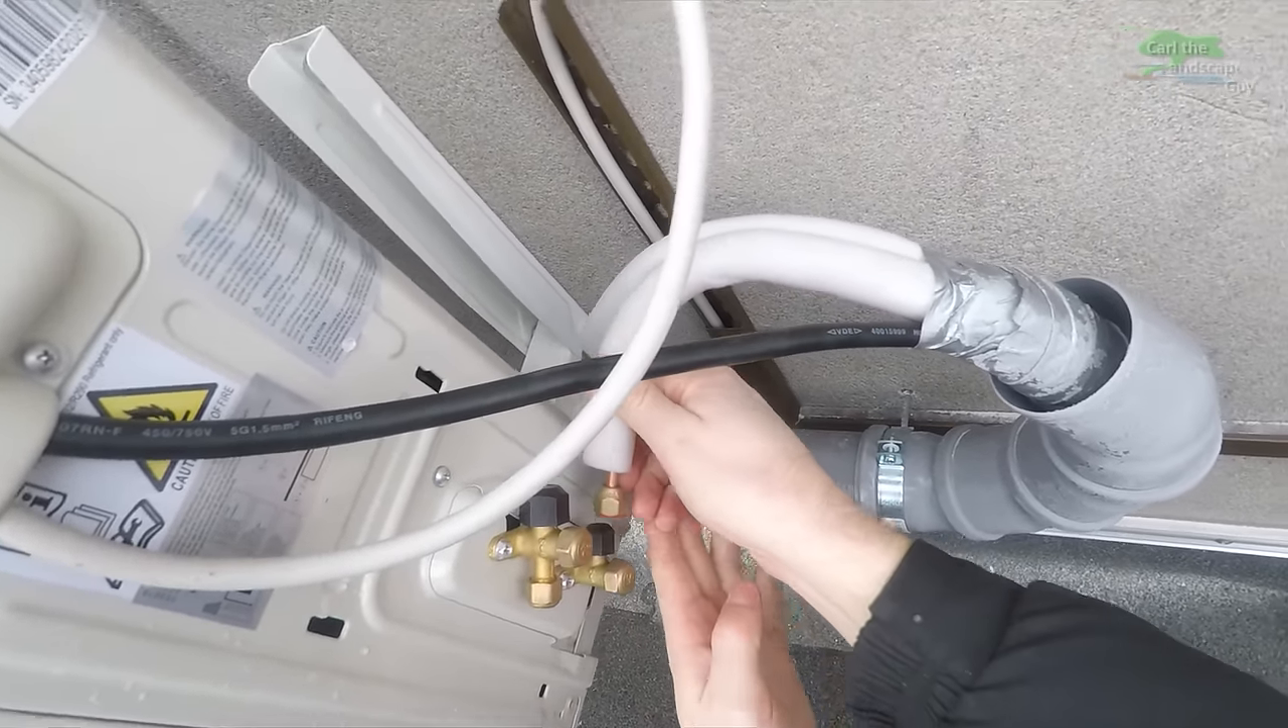The wiring is done now only the copper lines are left to connect.